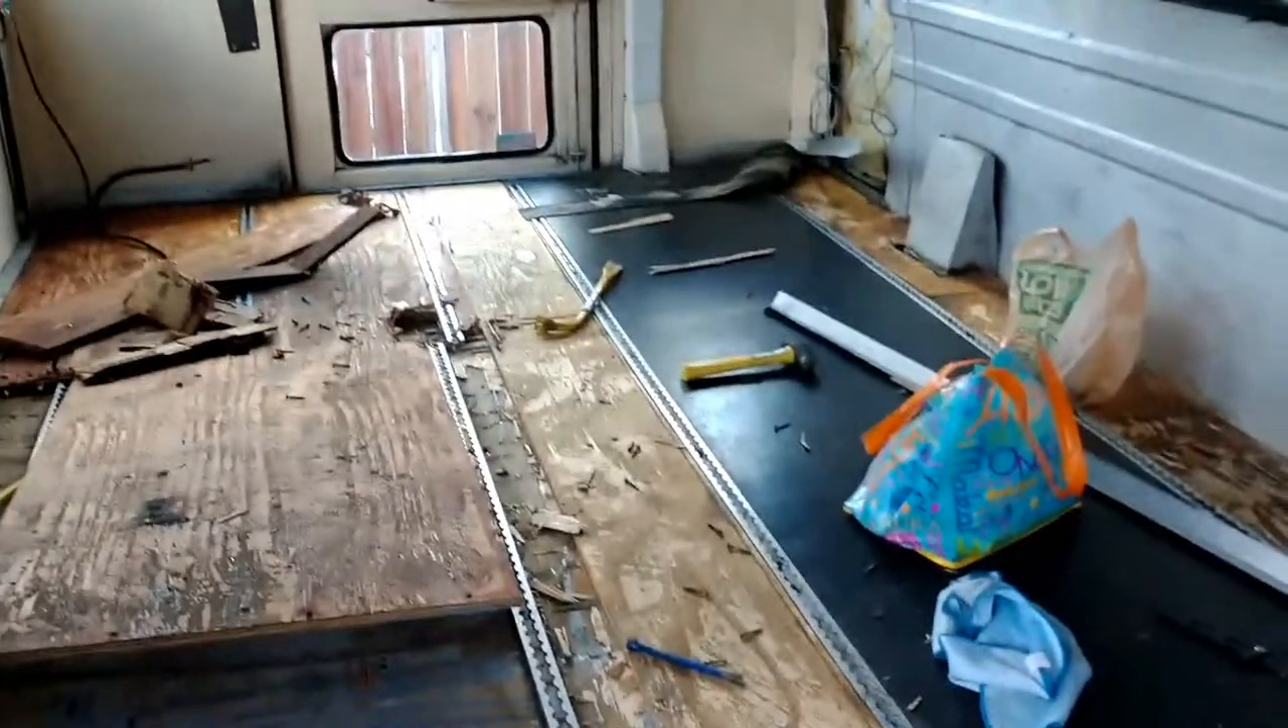Almost half the floor is out.